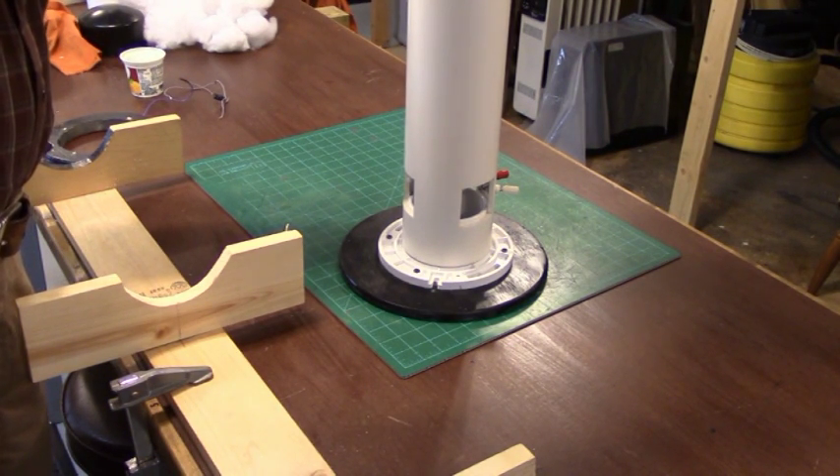You've got the base already assembled.